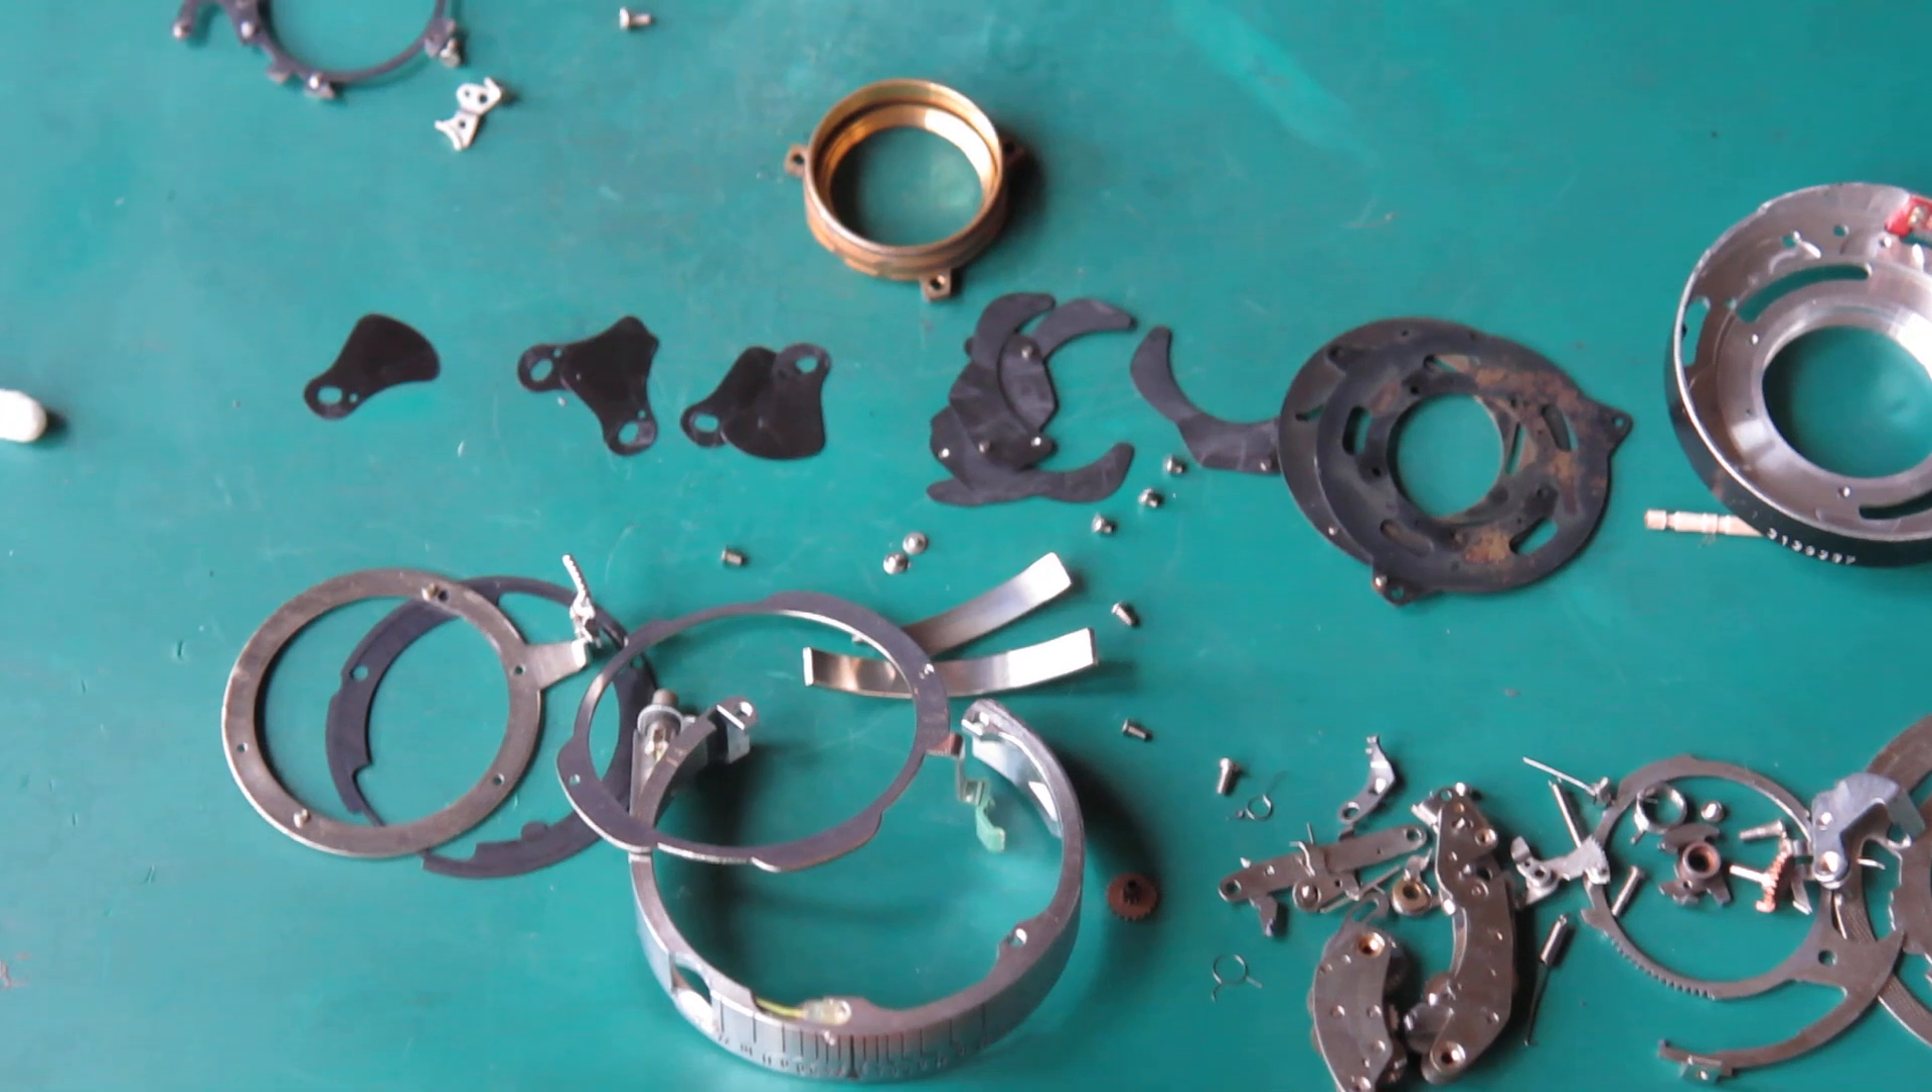And we'll take the blade actuating ring off there and that's our shutter in little pieces and I can start the process of cleaning and reassembly.